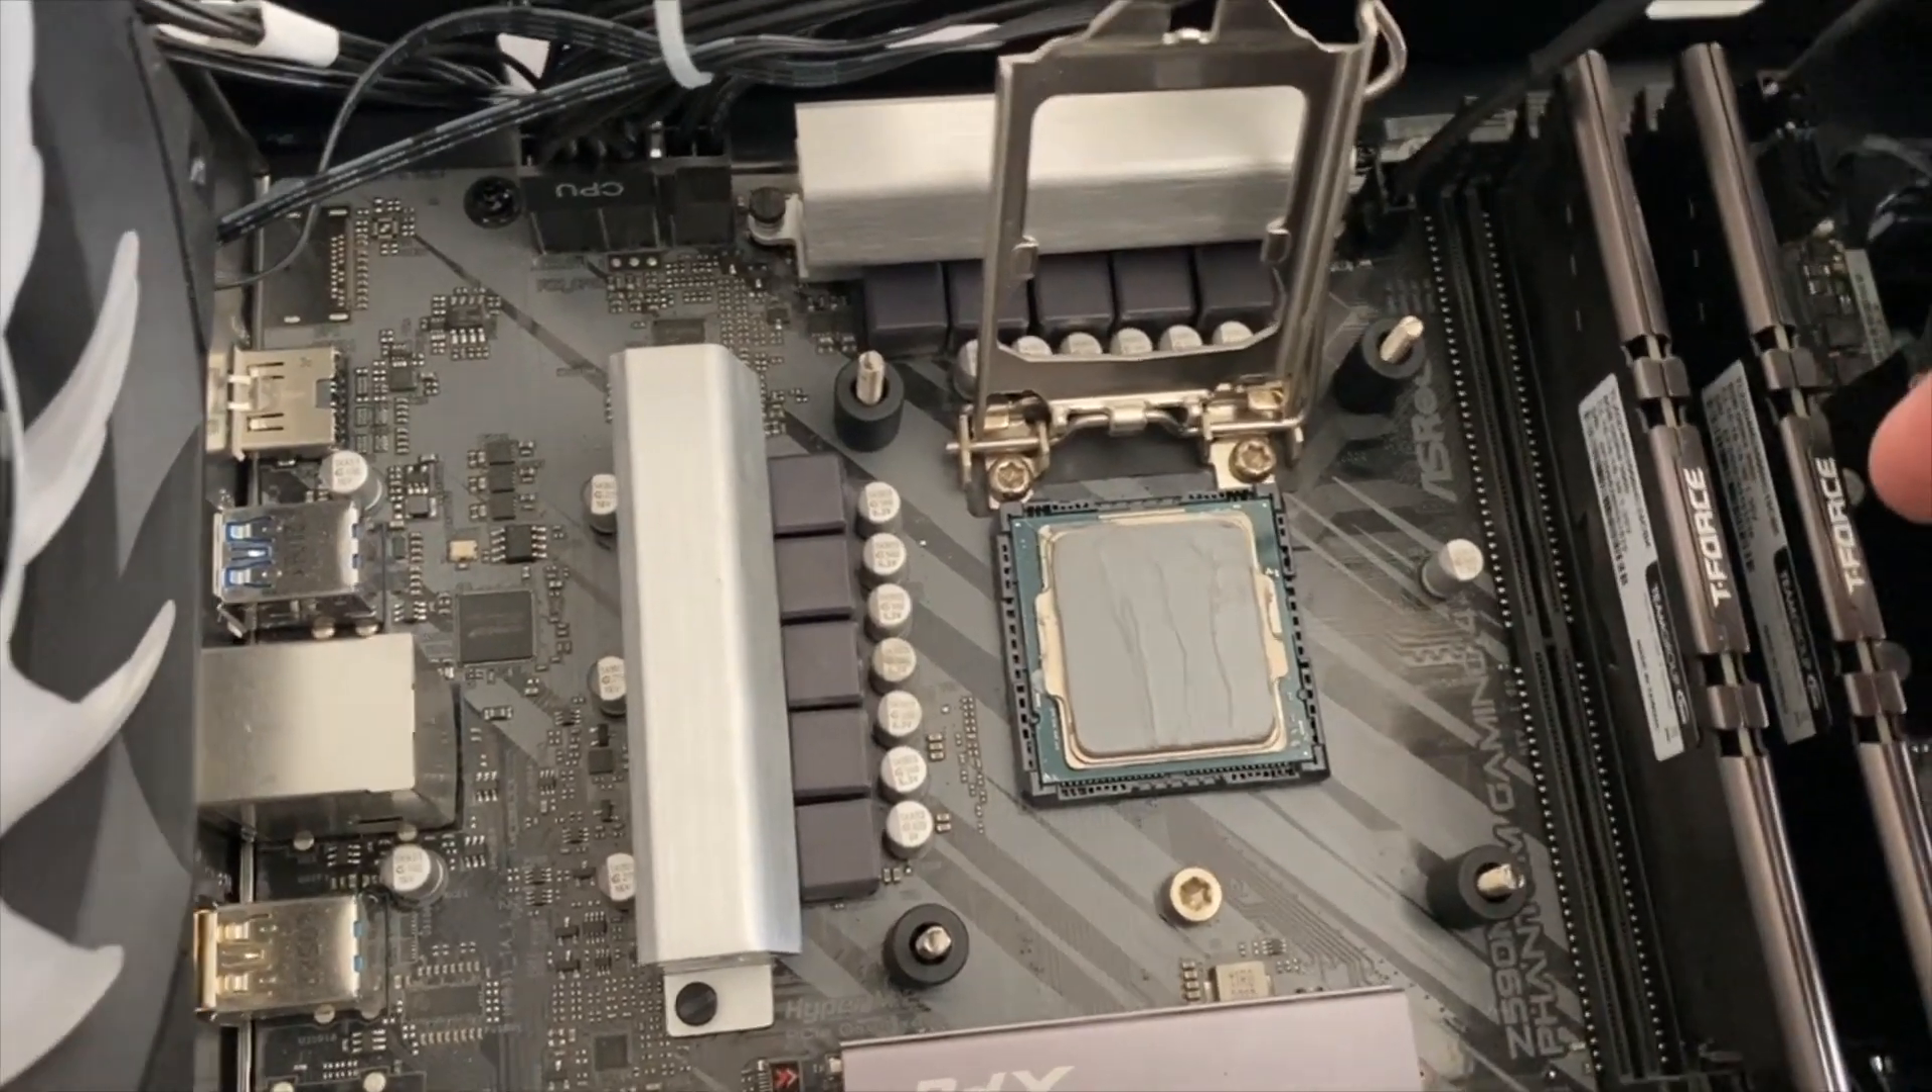I've got the new chip in there. You can see it's got the thermal paste on it.